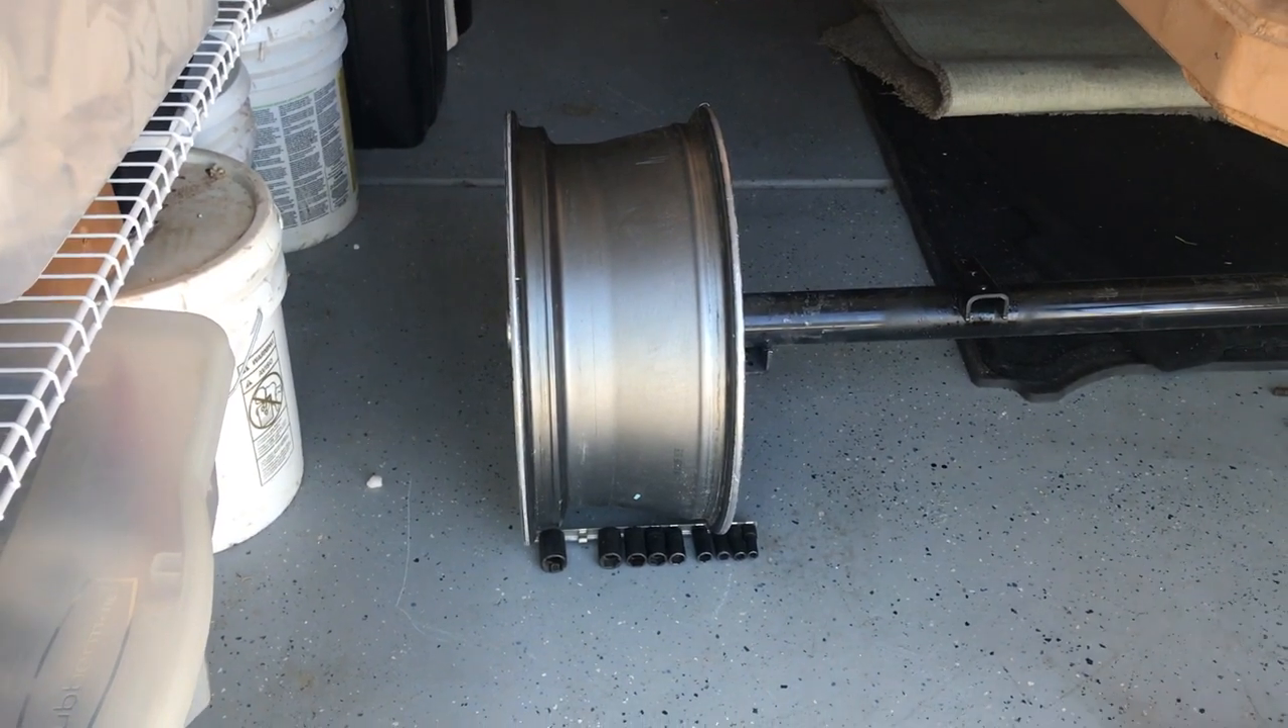So I know what you're thinking, hey, there's no tires on those wheels.